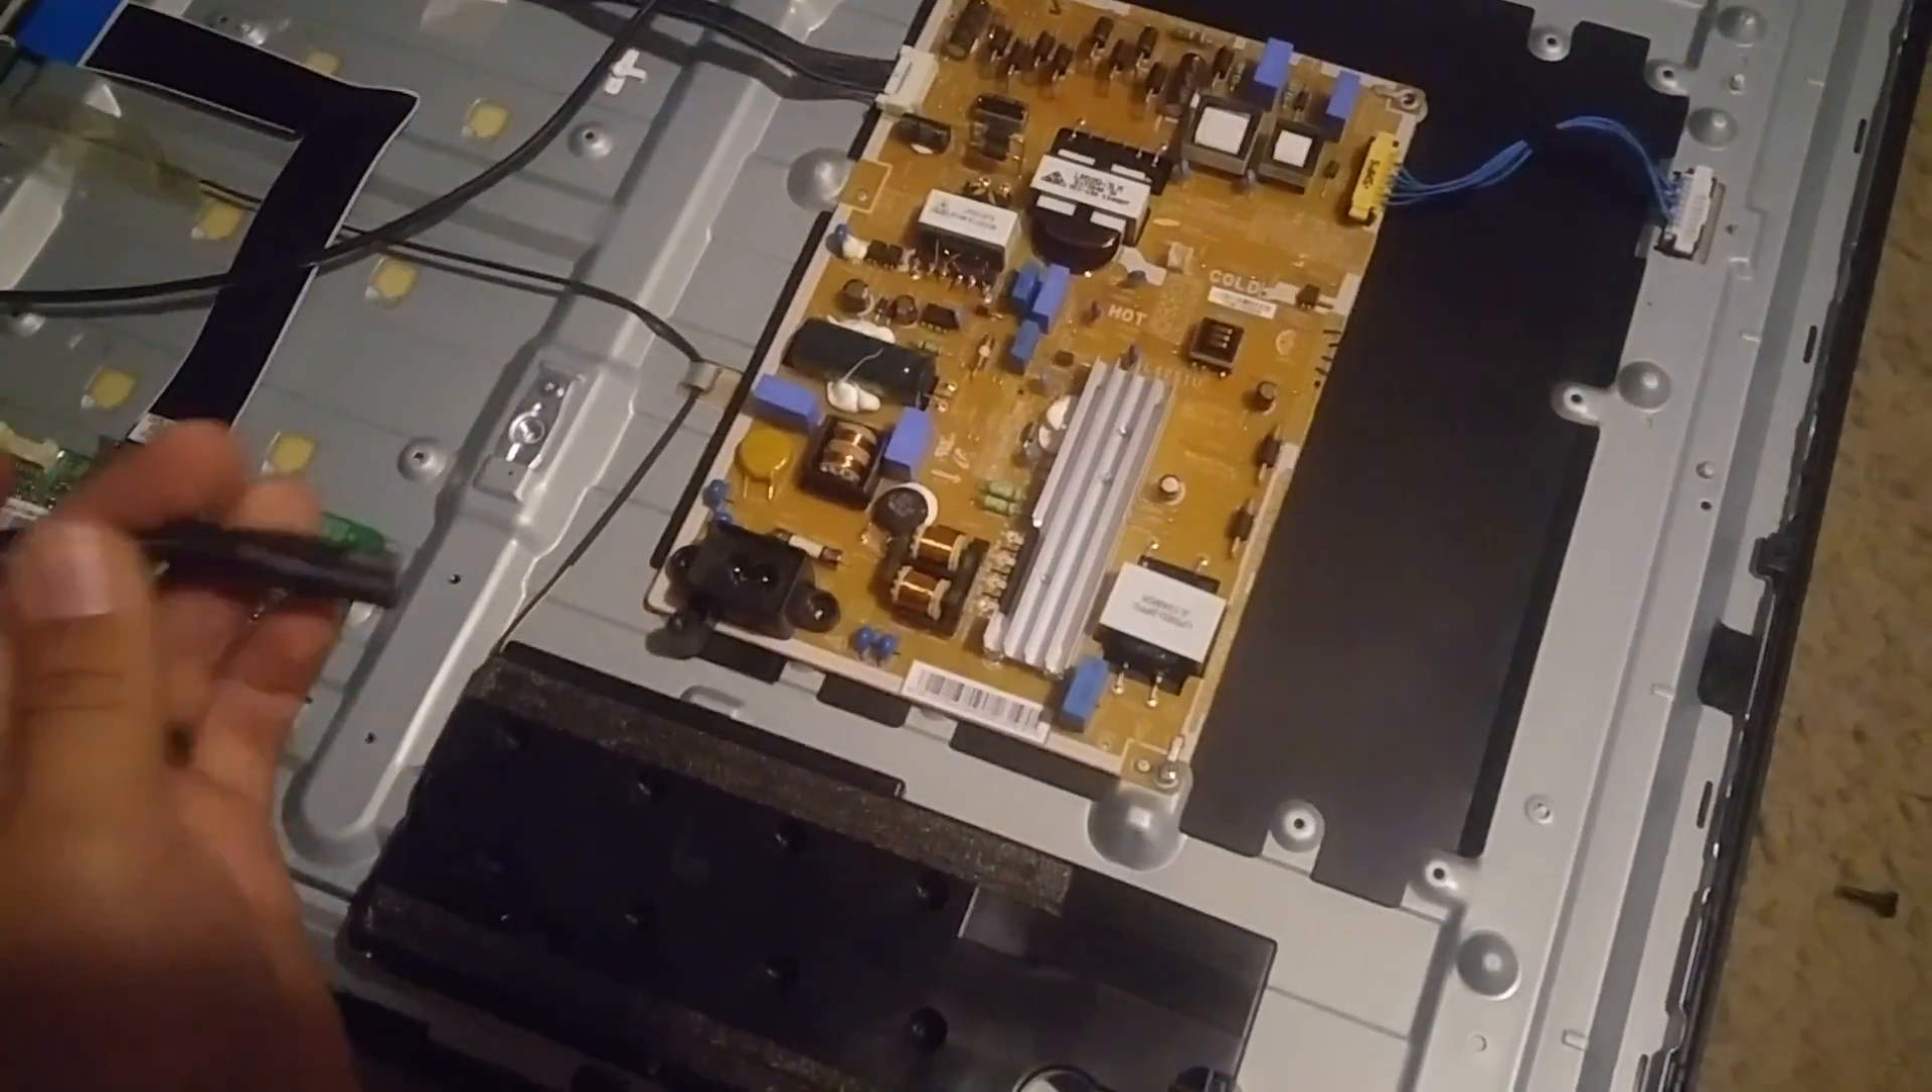All right so I got the board back on there um and I'm gonna plug it in.